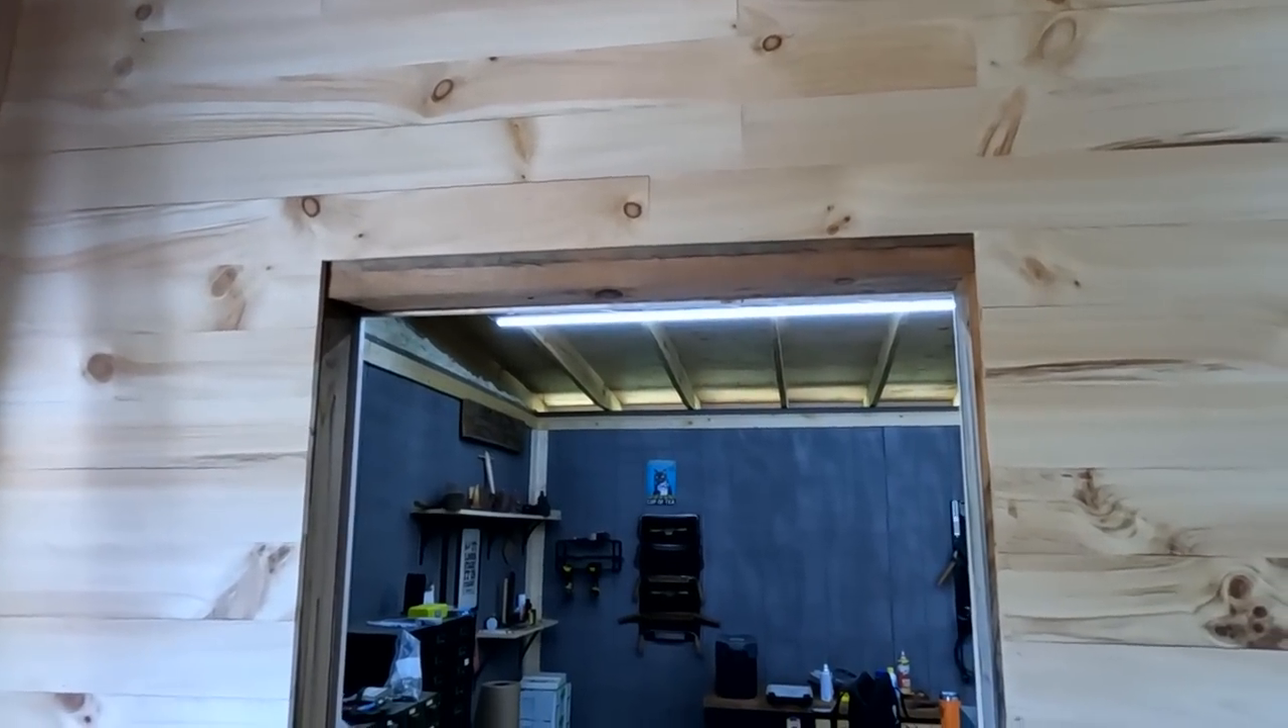The only thing left to do is the doorway right here.